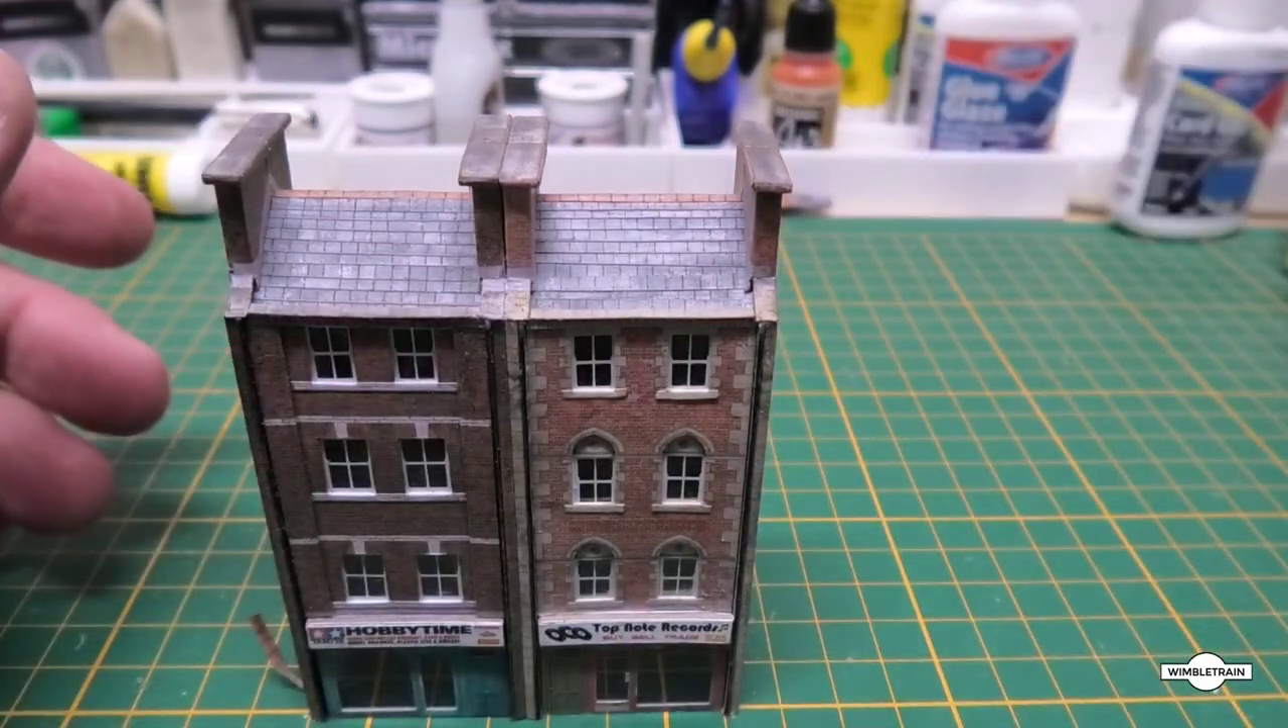We've got the chimneys on we just need to put the chimney pots on top.